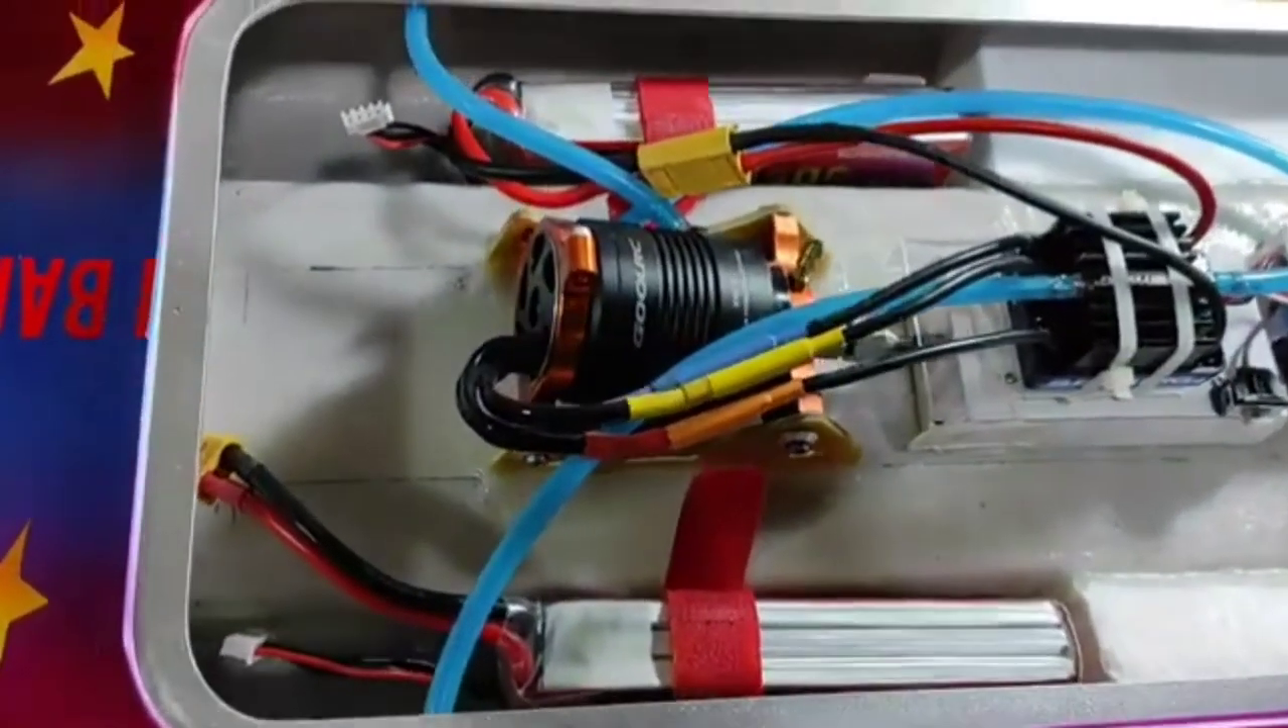Ini mesin sudah saya pasang kembali ini baterai sudah saya pasang disini.